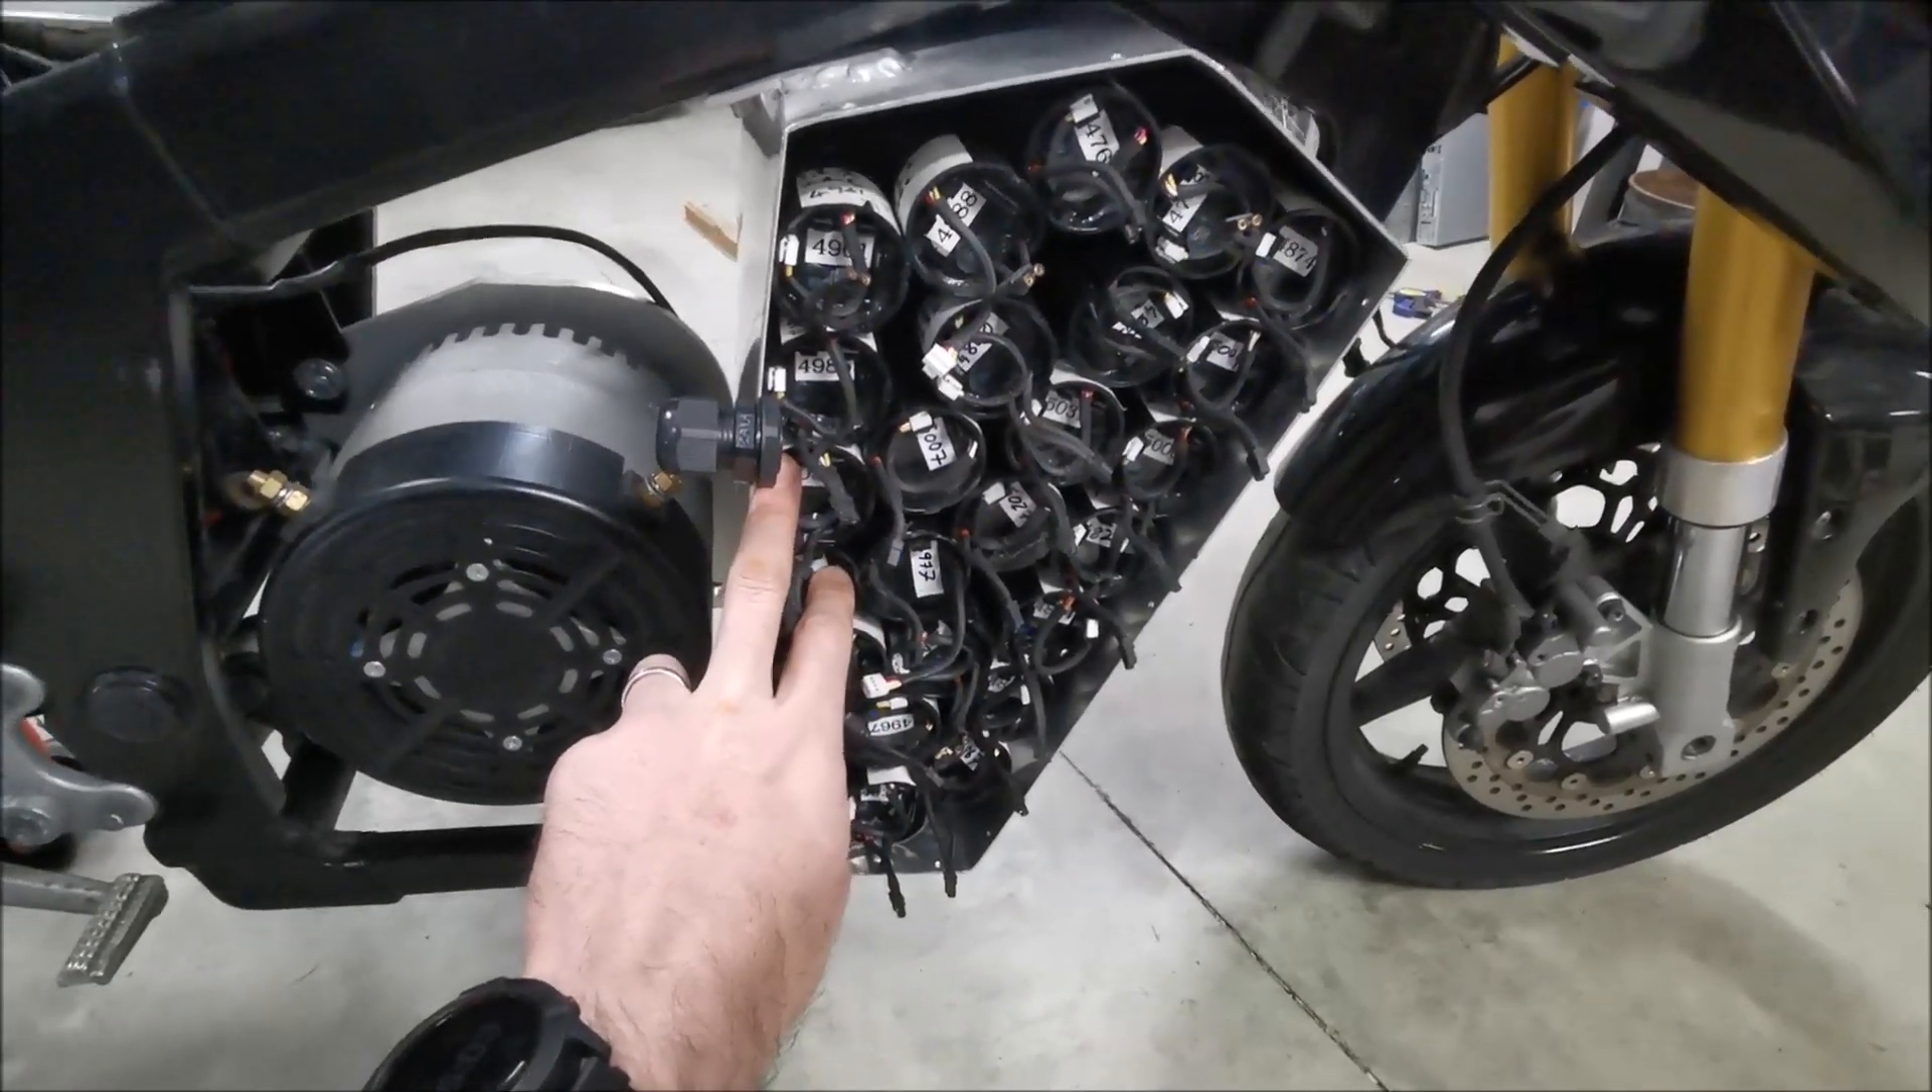I have the battery box now fully mounted in the frame and you can see i've got all the batteries fitted there.